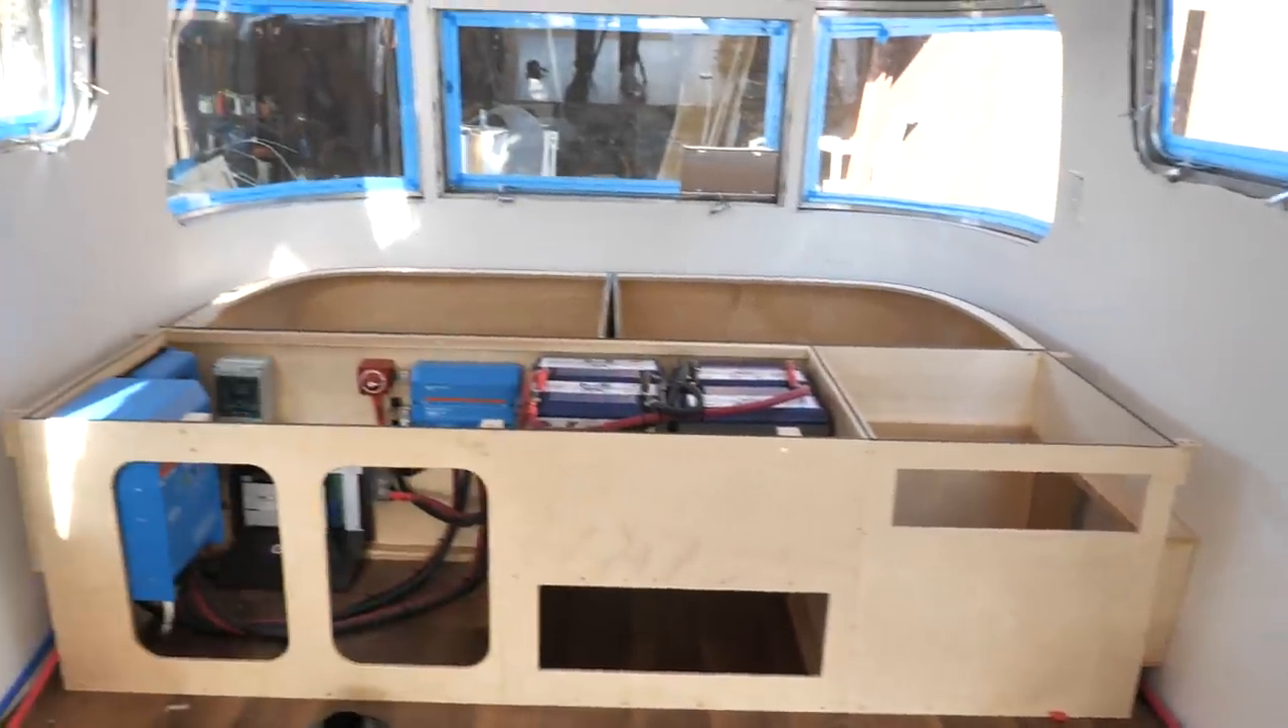This is basically the four boxes all done. Obviously we've got the electrical all installed as well.